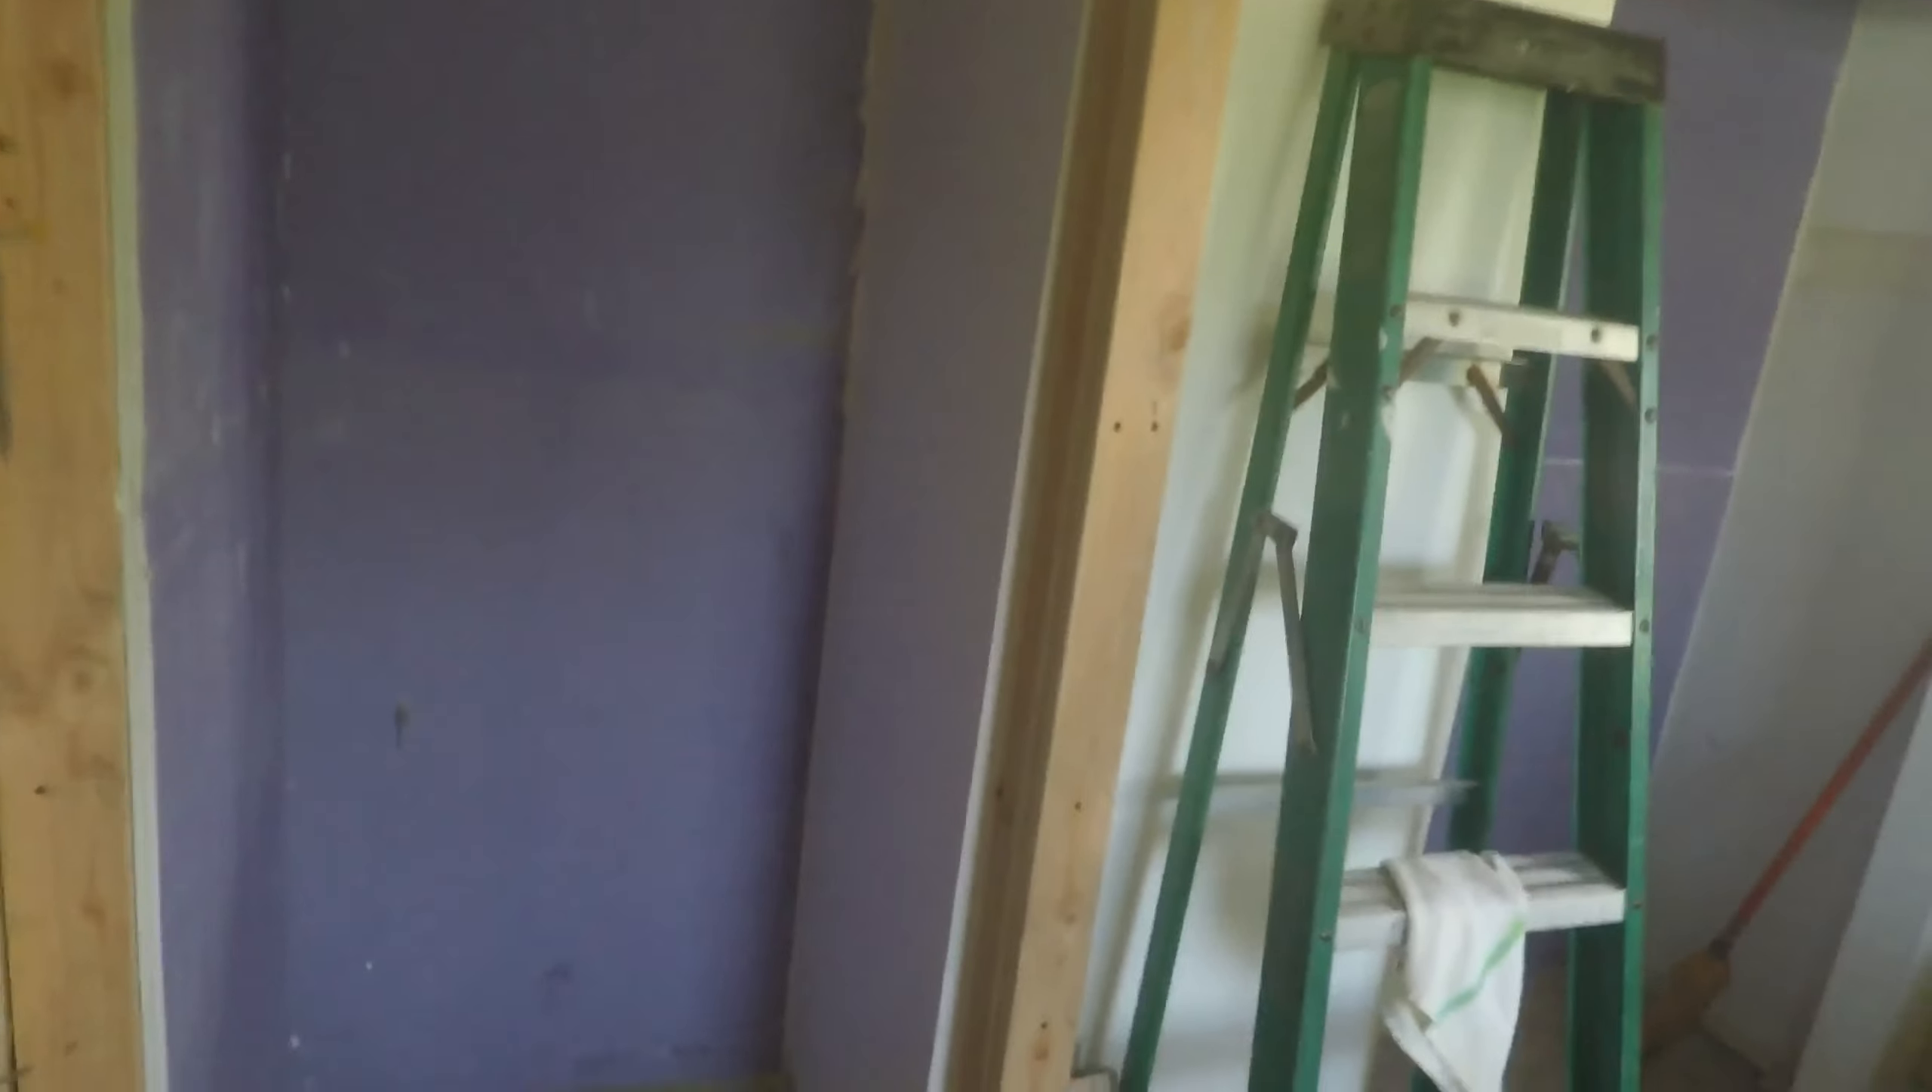So I've got the drywall in here on my closet now this was the wall I was doing earlier and you can see here it's done up to the top and come all the way down.